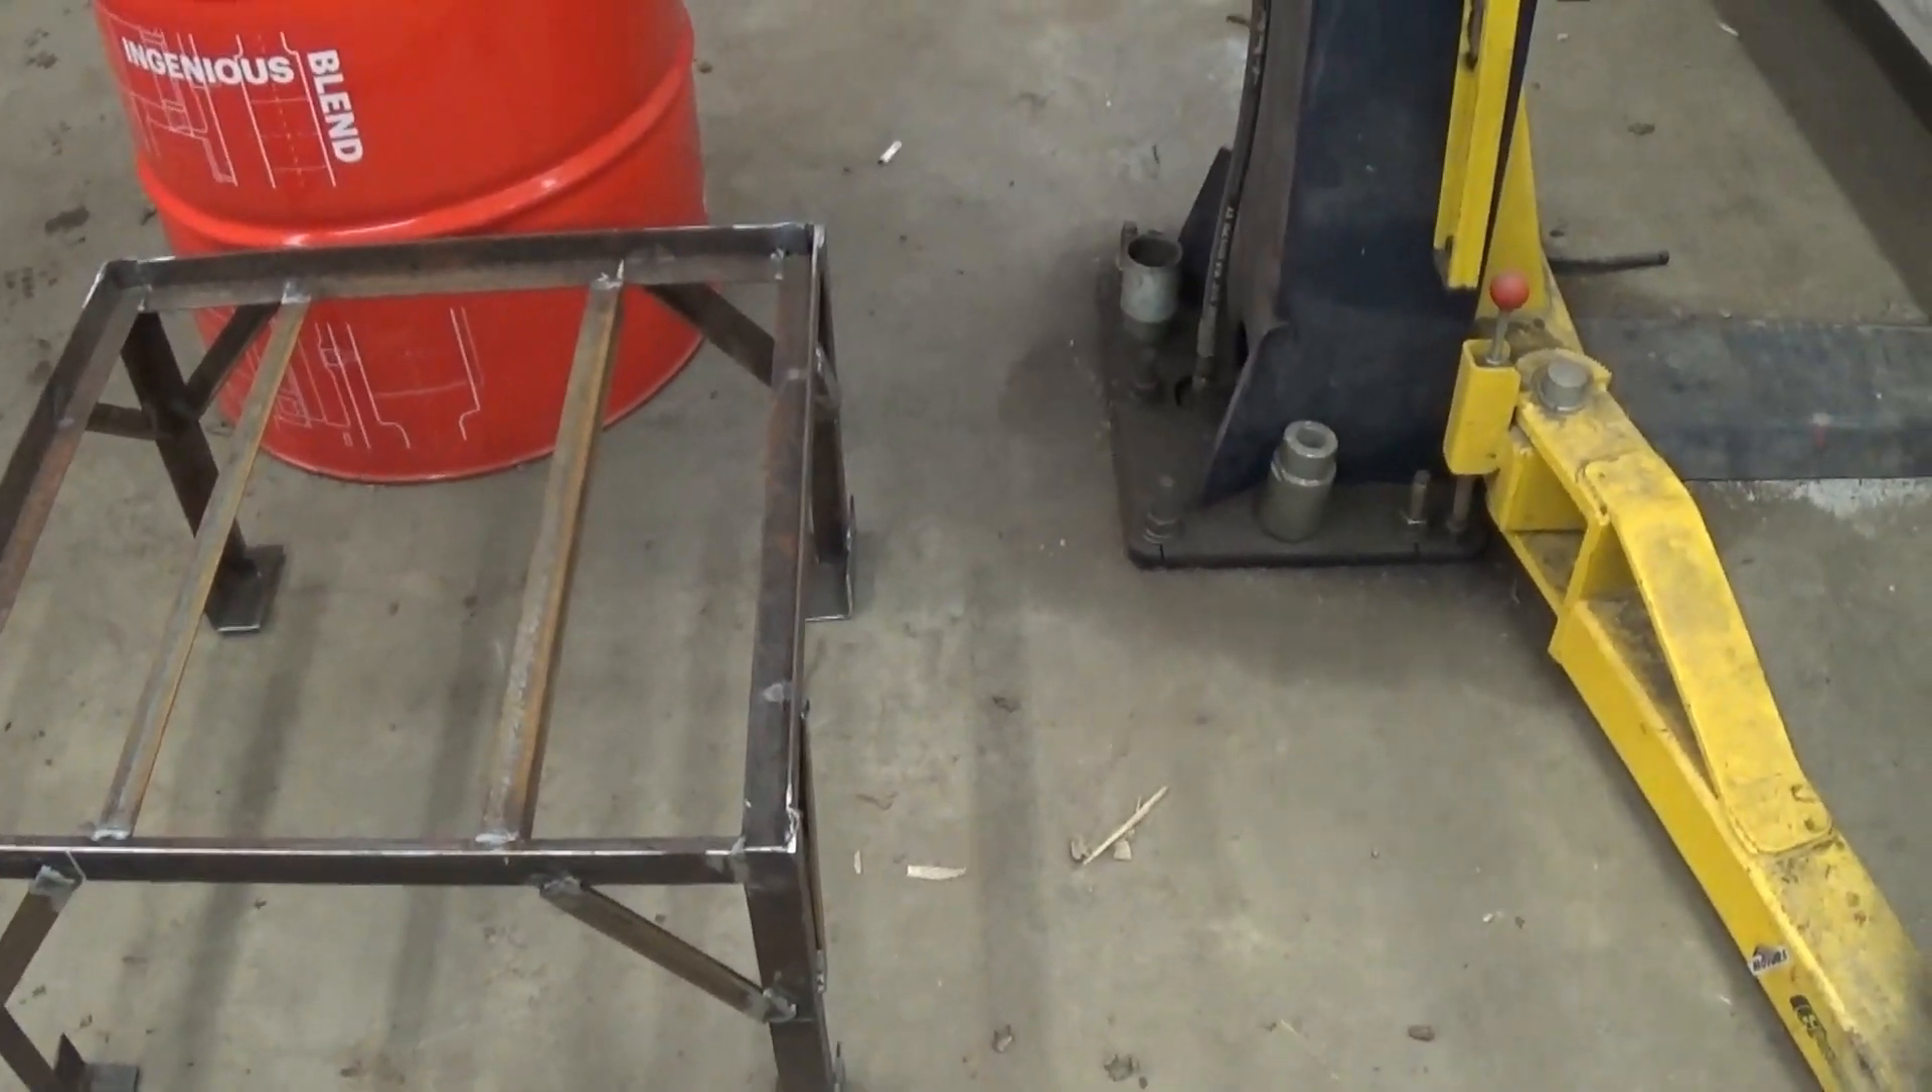Alright guys, we got the stand put together and, uh, welded out.